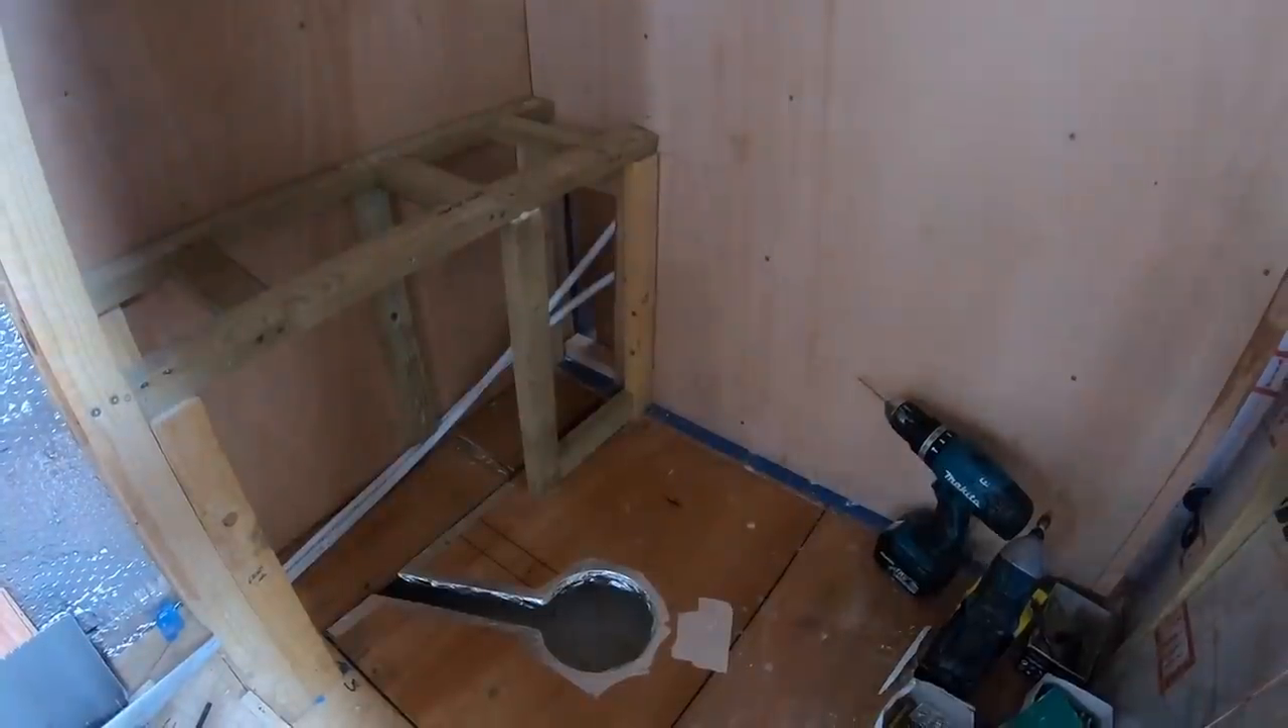That's the framework complete um we've just got to wait for the plywood to go on a bit later.